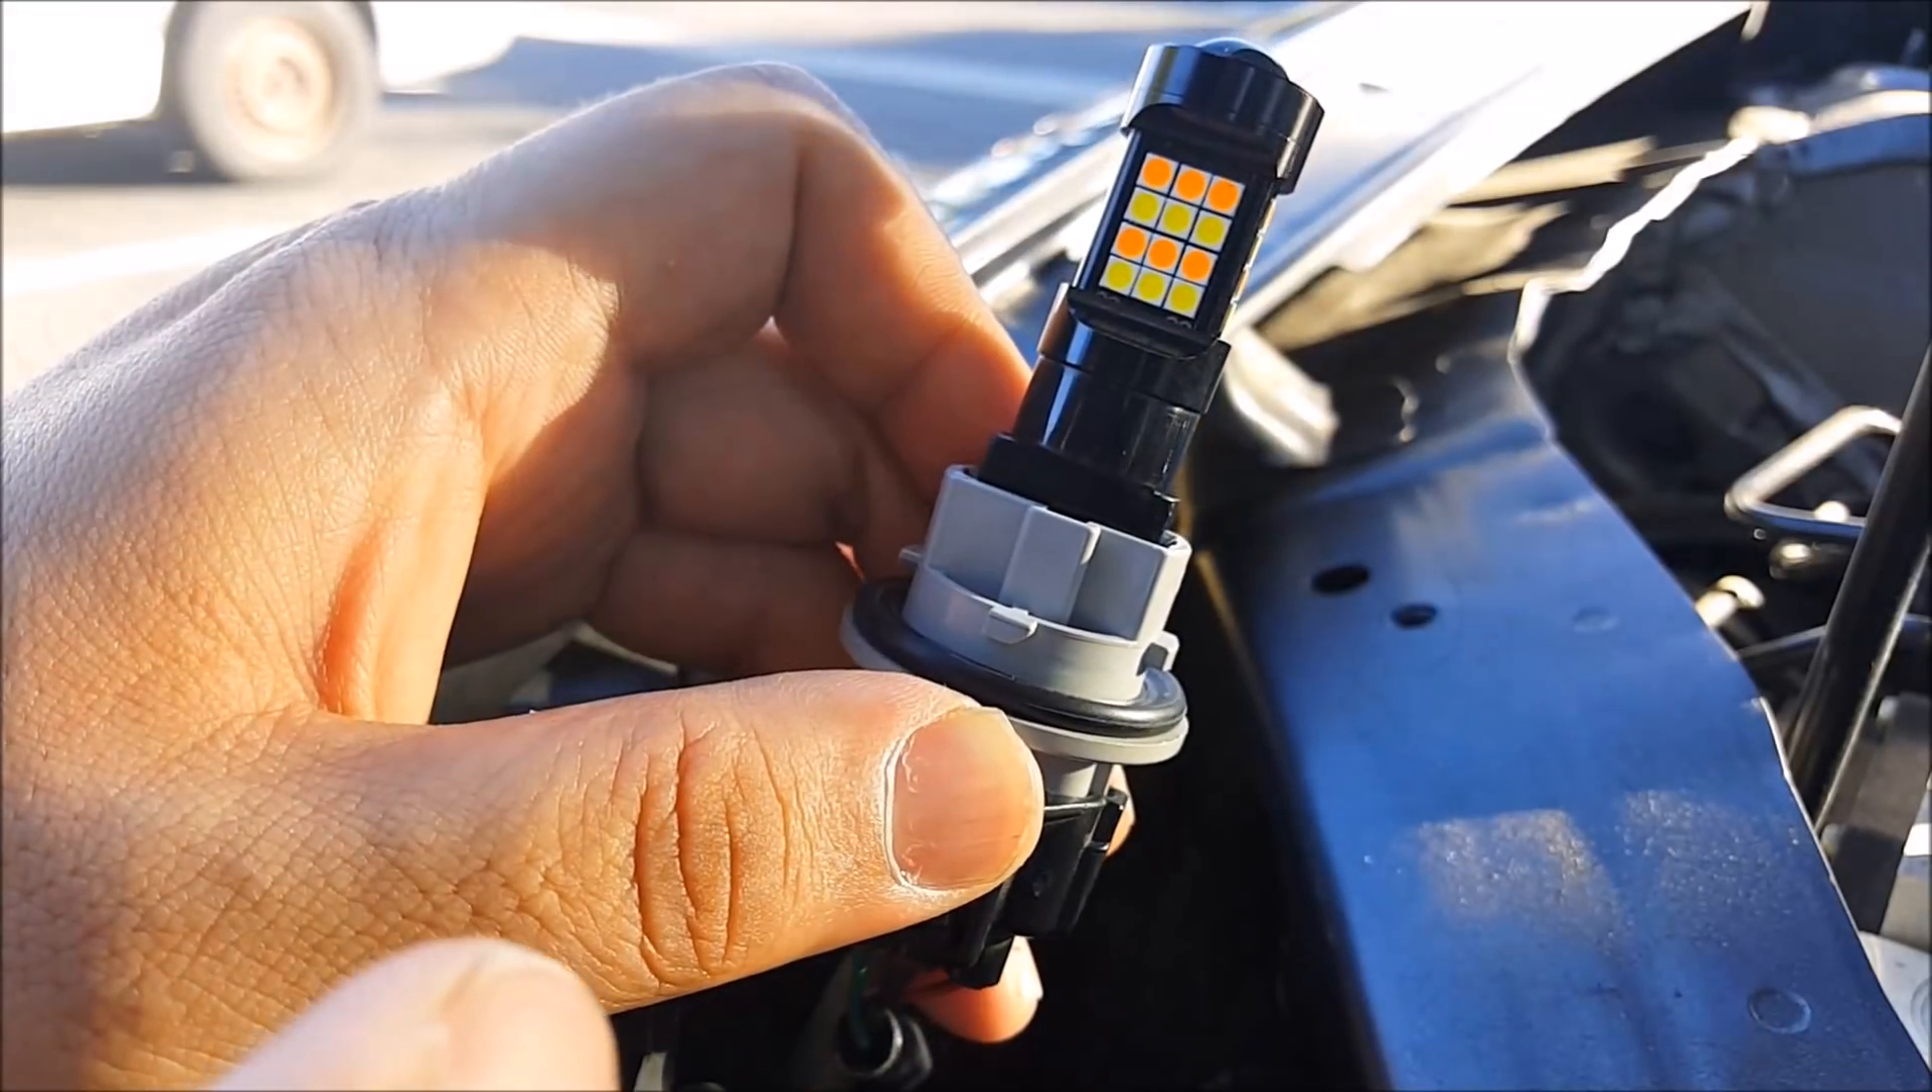Alright, so here is the LED bulb installed on my front turn signal wire harness.